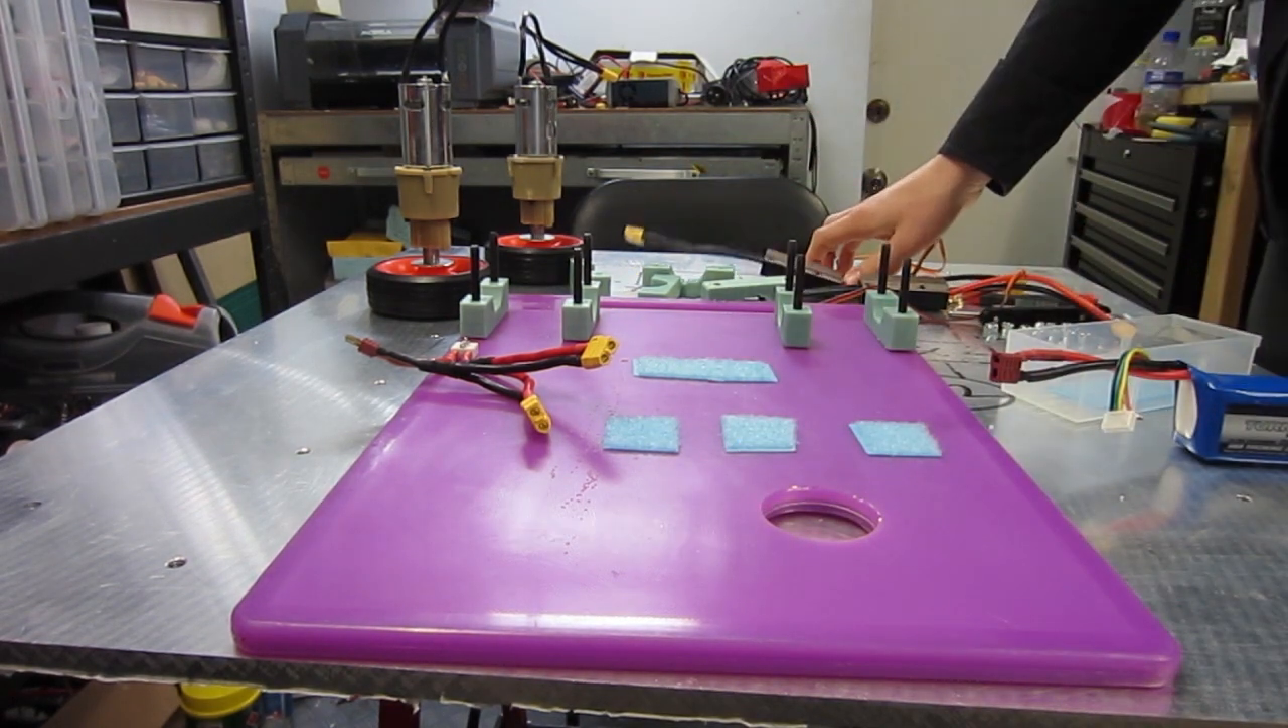I've gone ahead and put the bolts in place.